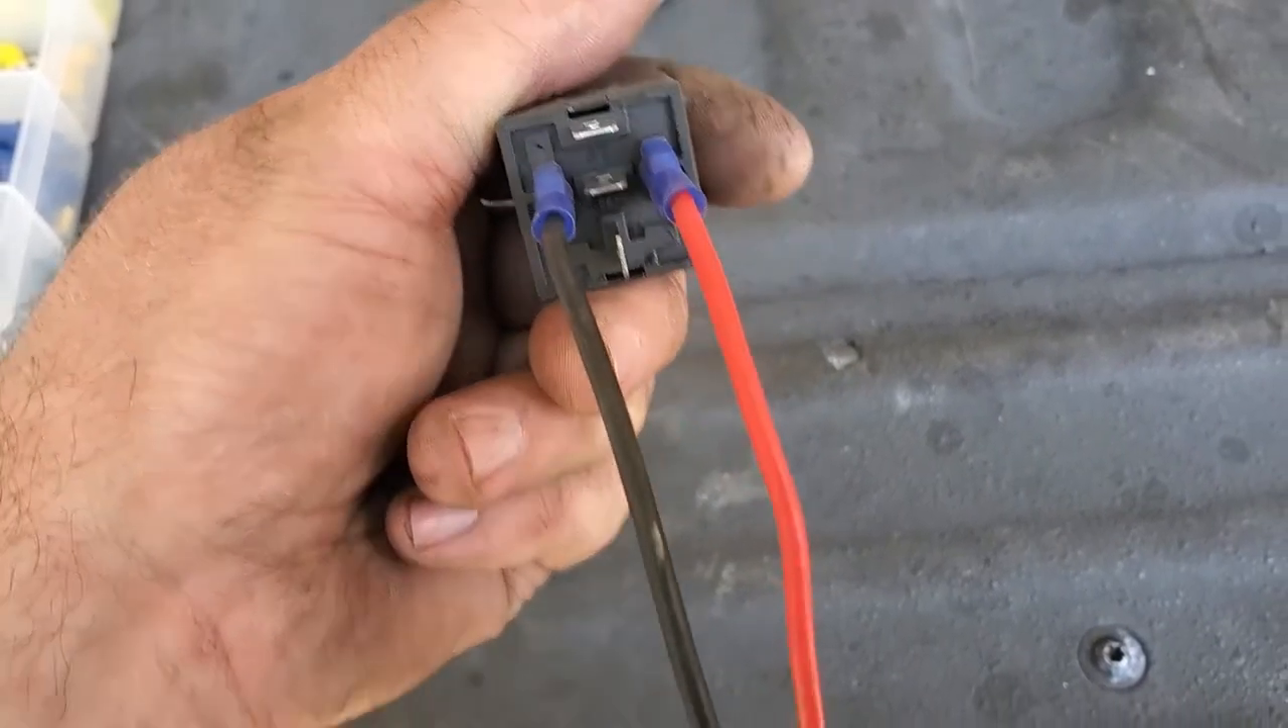I've already gone ahead and hooked this black and red wire up.